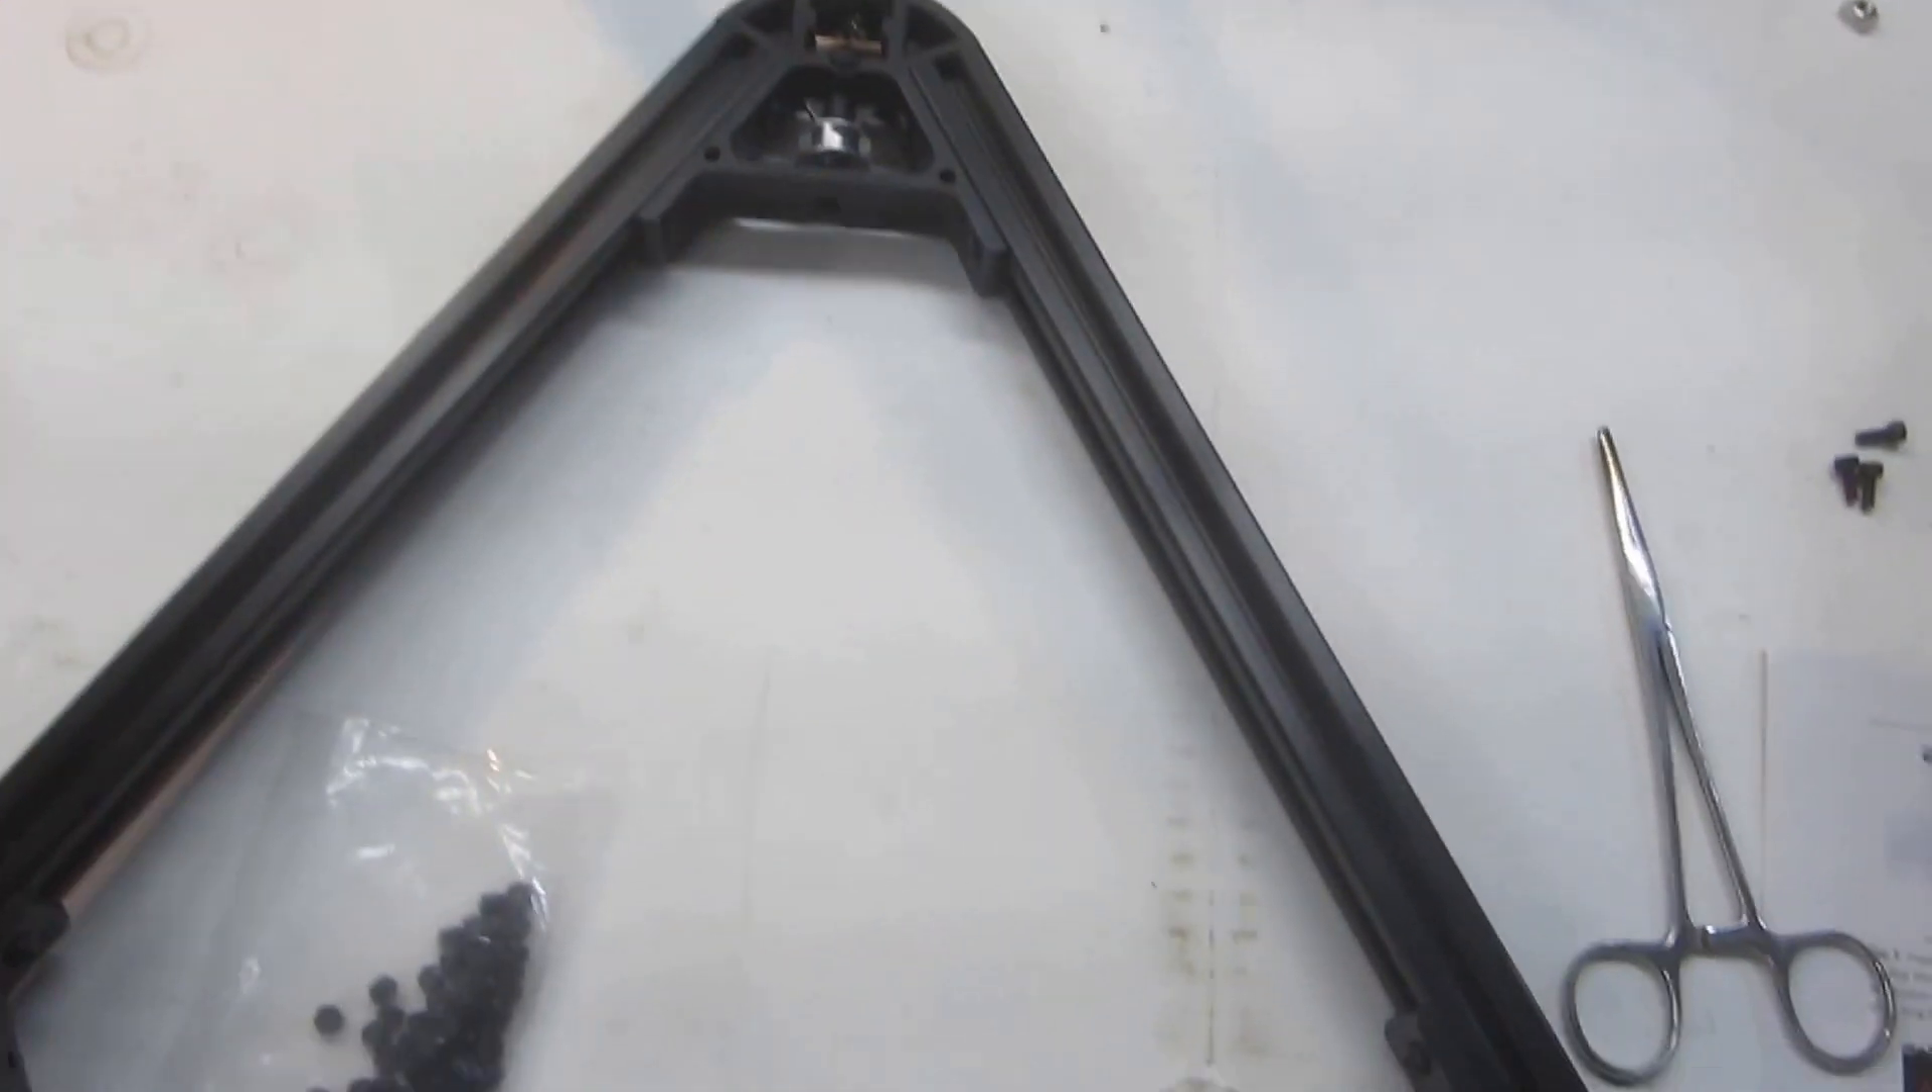This is the upper triangle, and I haven't installed it yet.